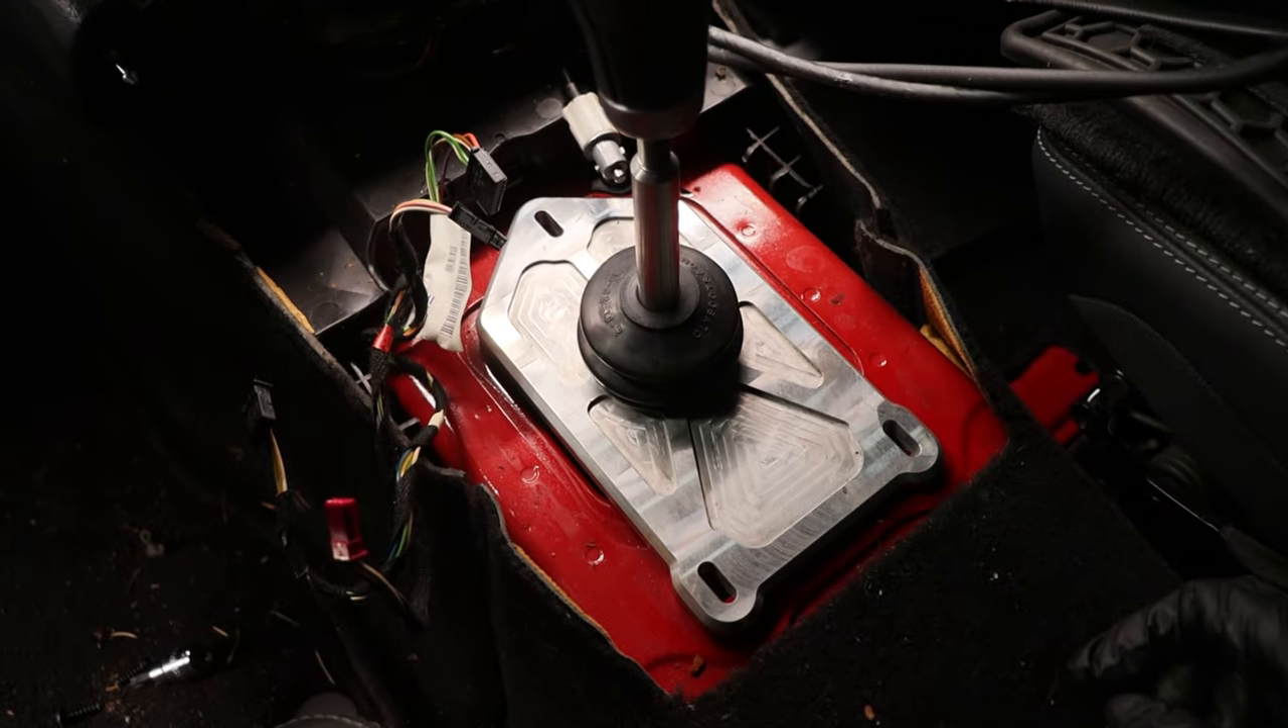Well shifter is in. We know that that fits. I'm not going to bolt it down yet.